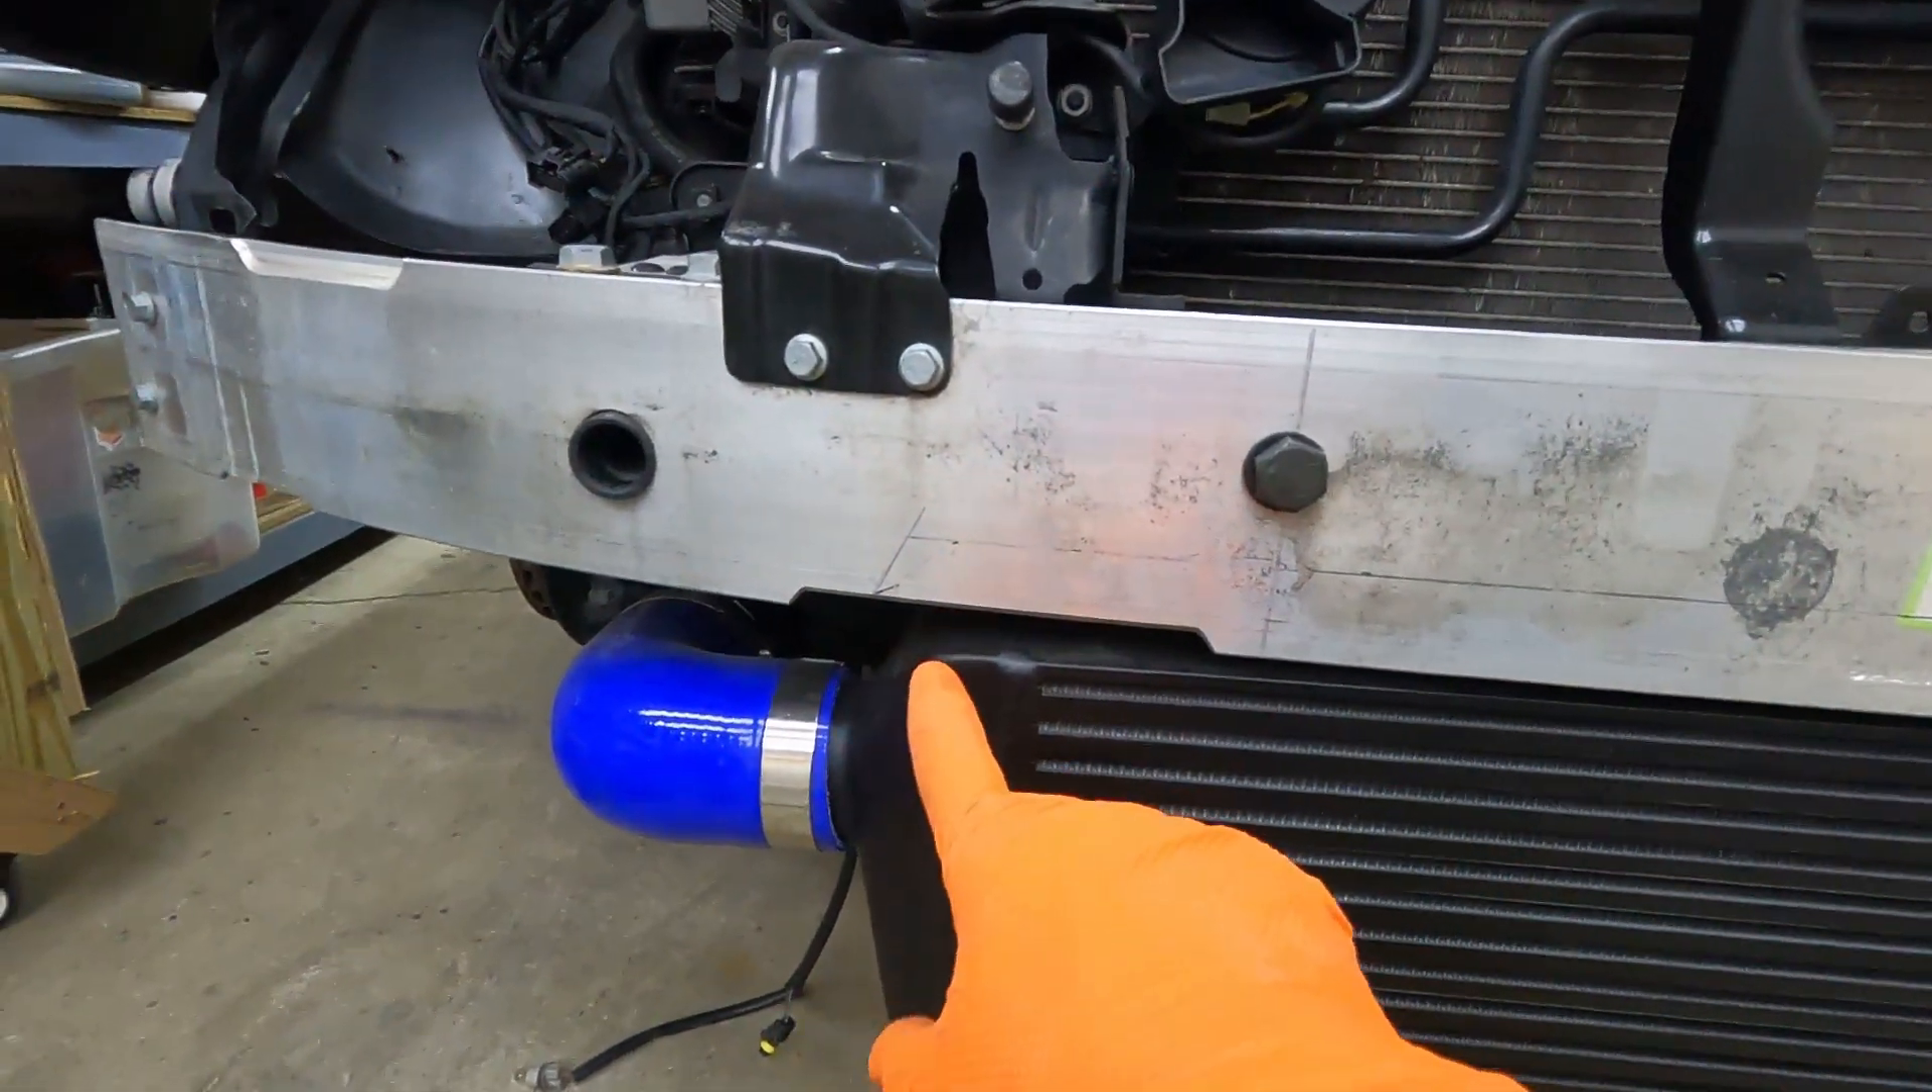So what I'm going to do is I'm going to modify those clamps and pull the intercooler up, but the bumper's in the way.